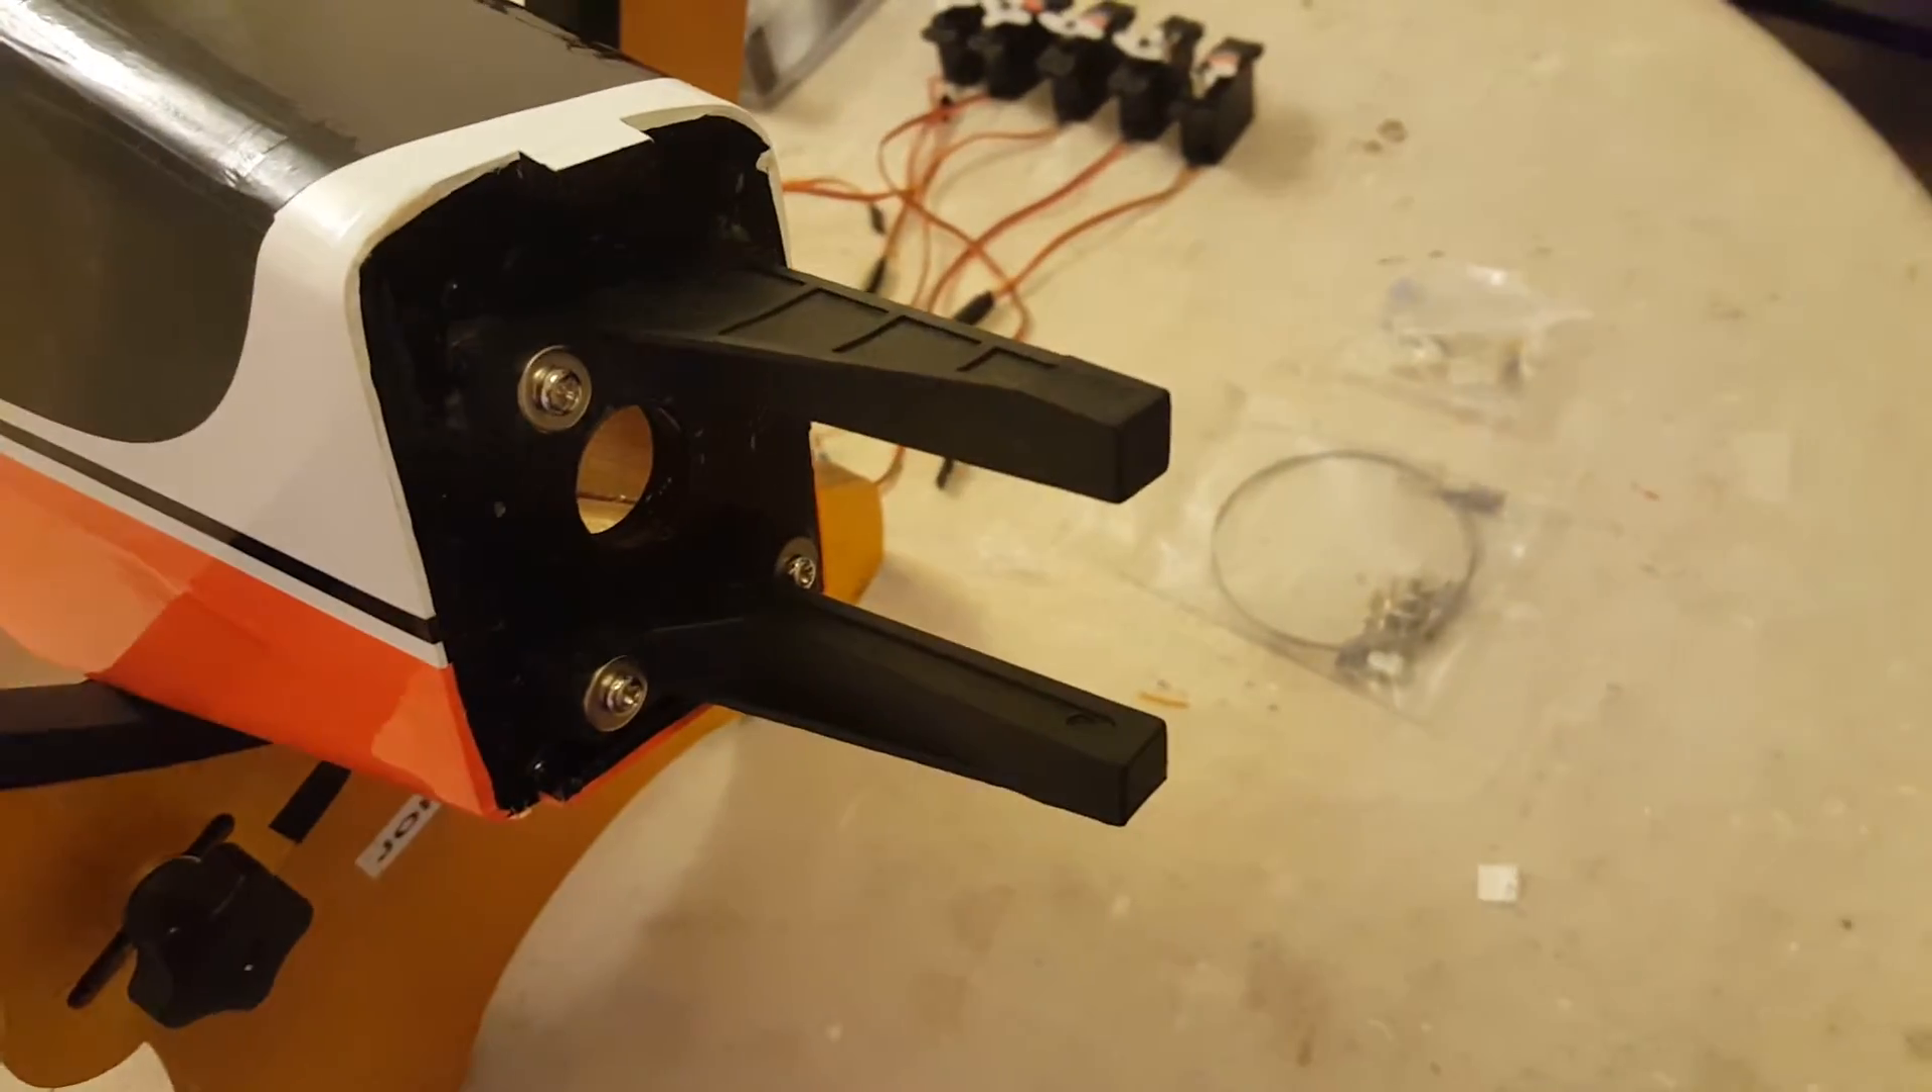And I've already screwed on the plastic engine mount that is supplied in the kit ready to go for the engine.